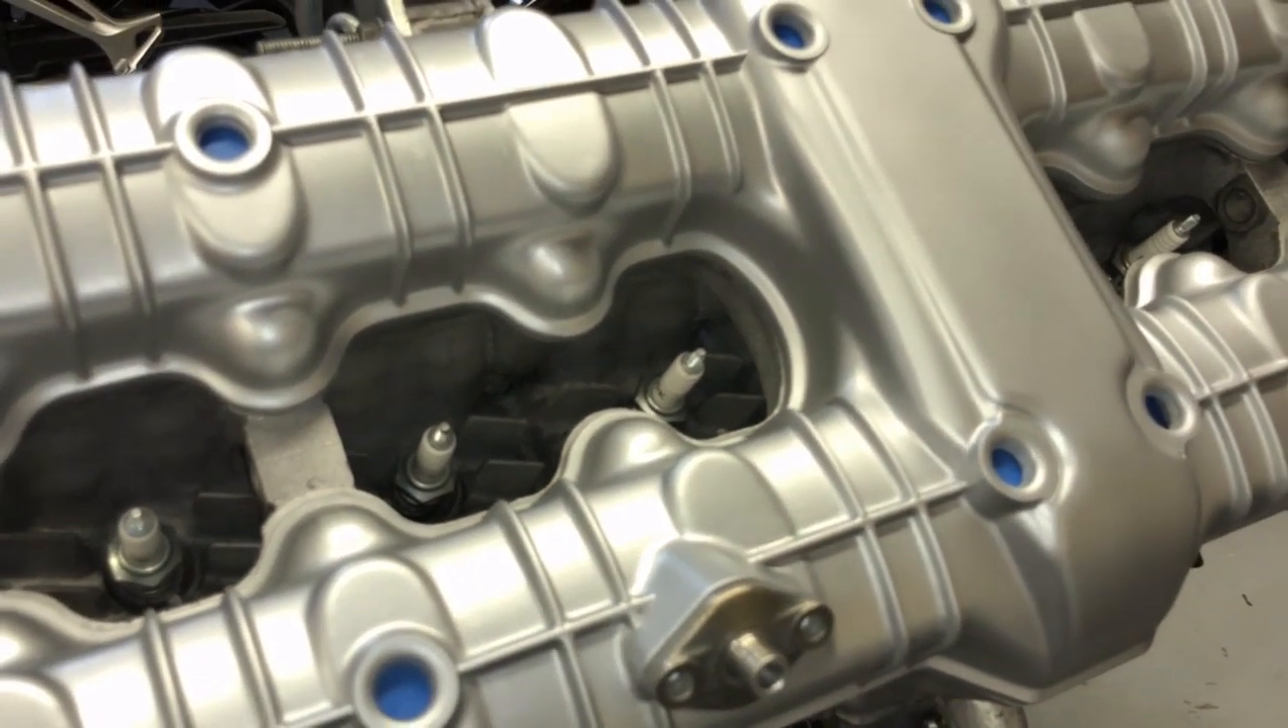And then I put some old spark plugs in there to cover up those holes so I don't care if any paint gets on those.